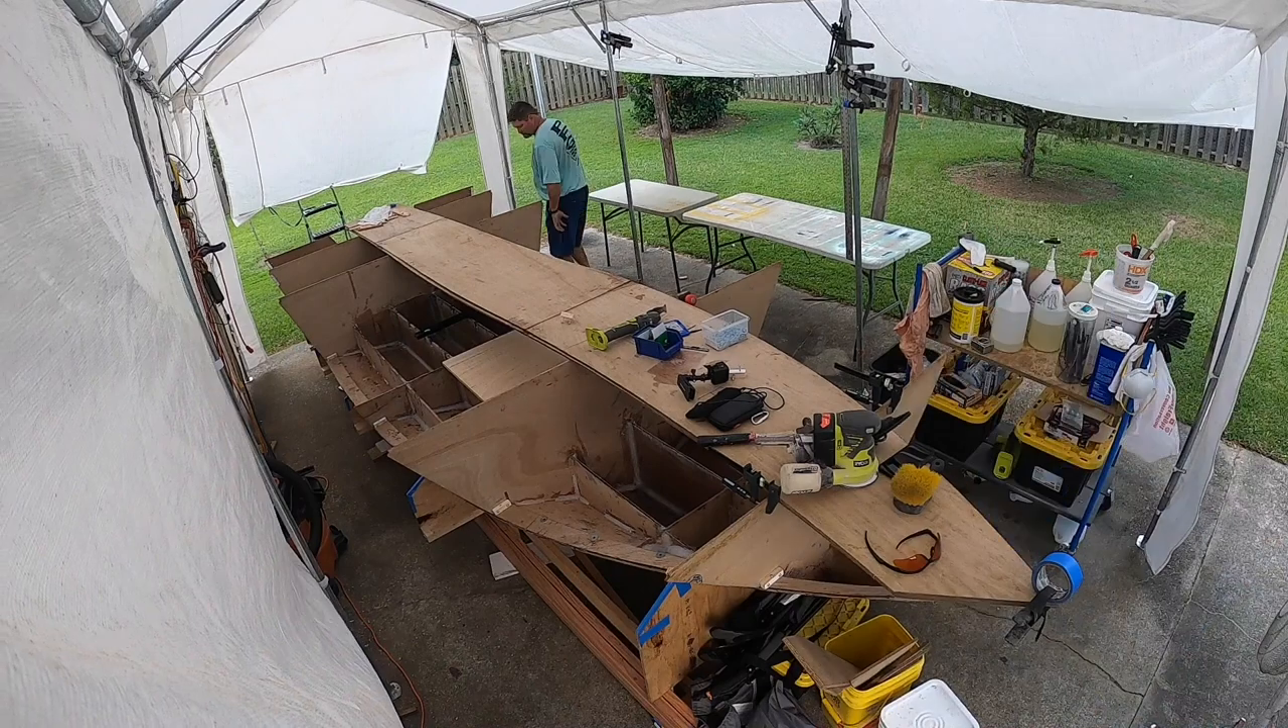I'm actually preparing to put those sides on that you see laying on top of the boat.